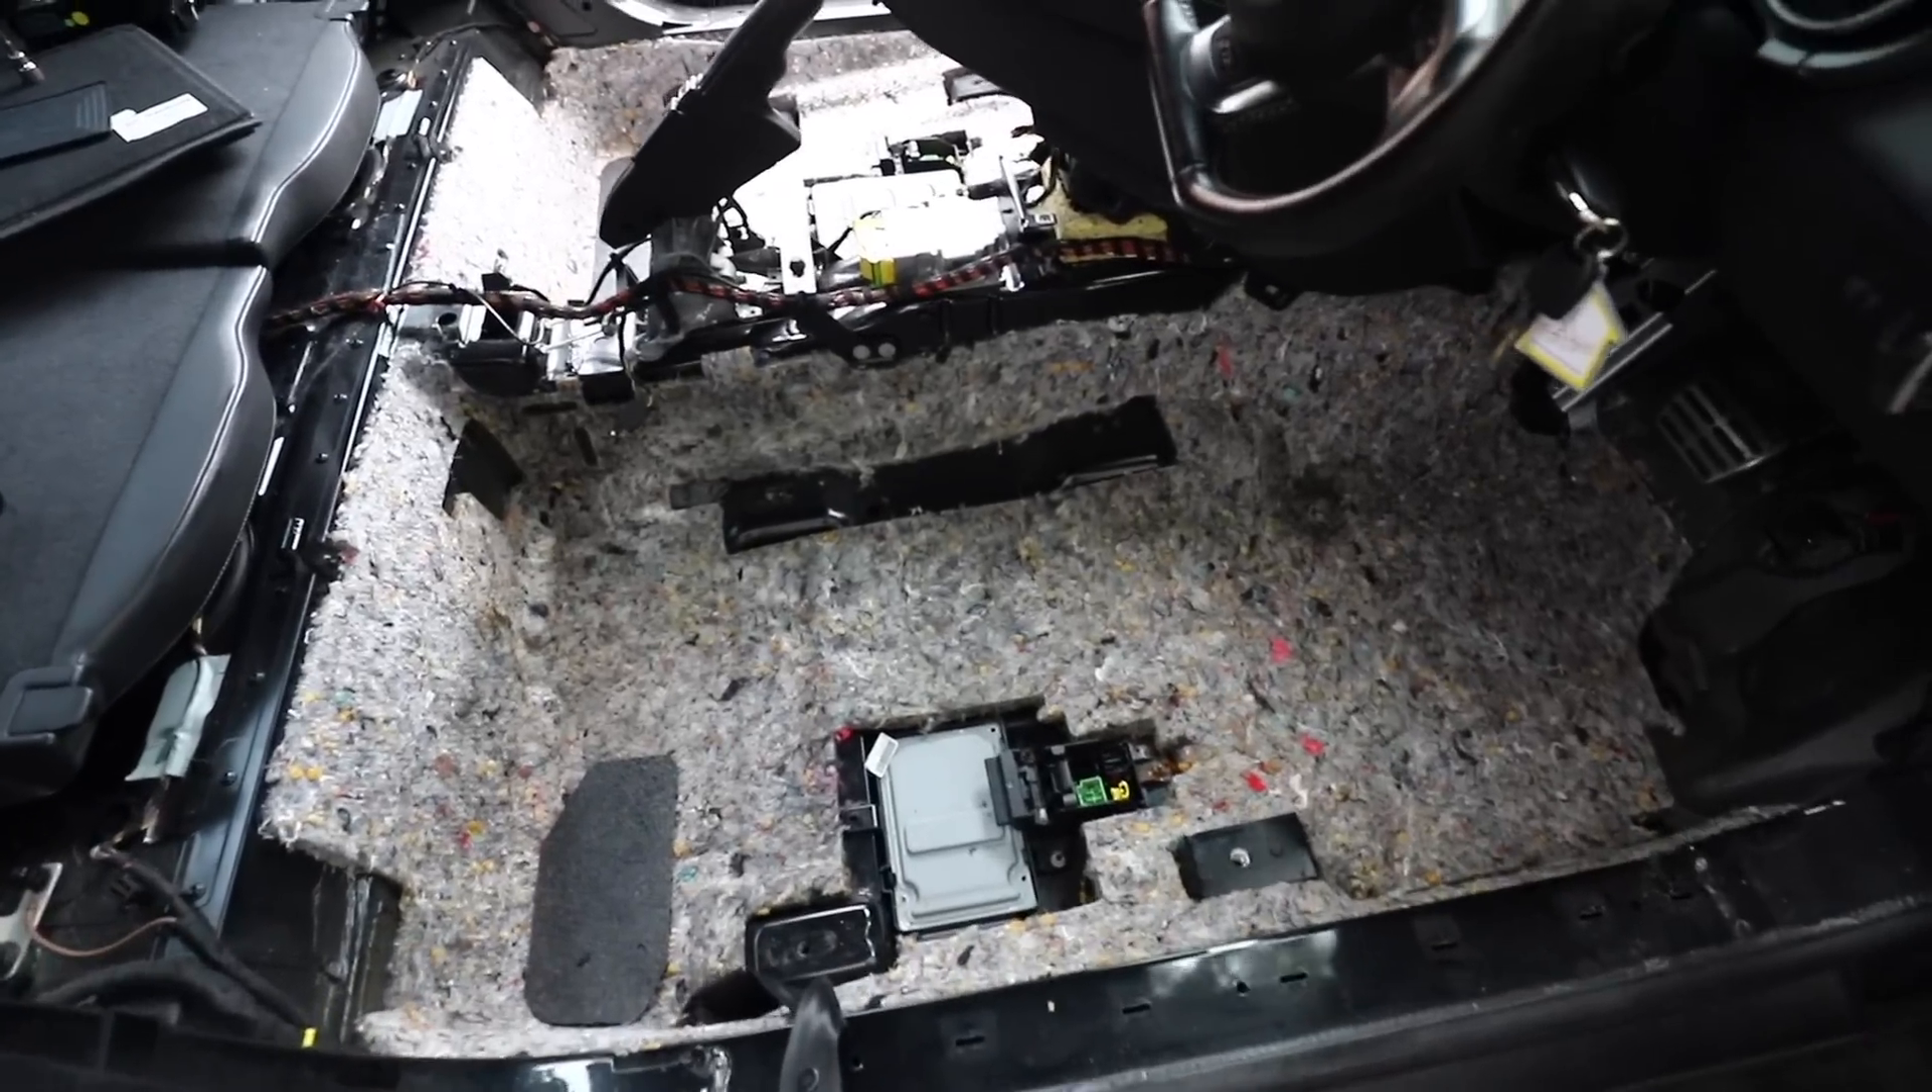There is the second piece of carpet out.